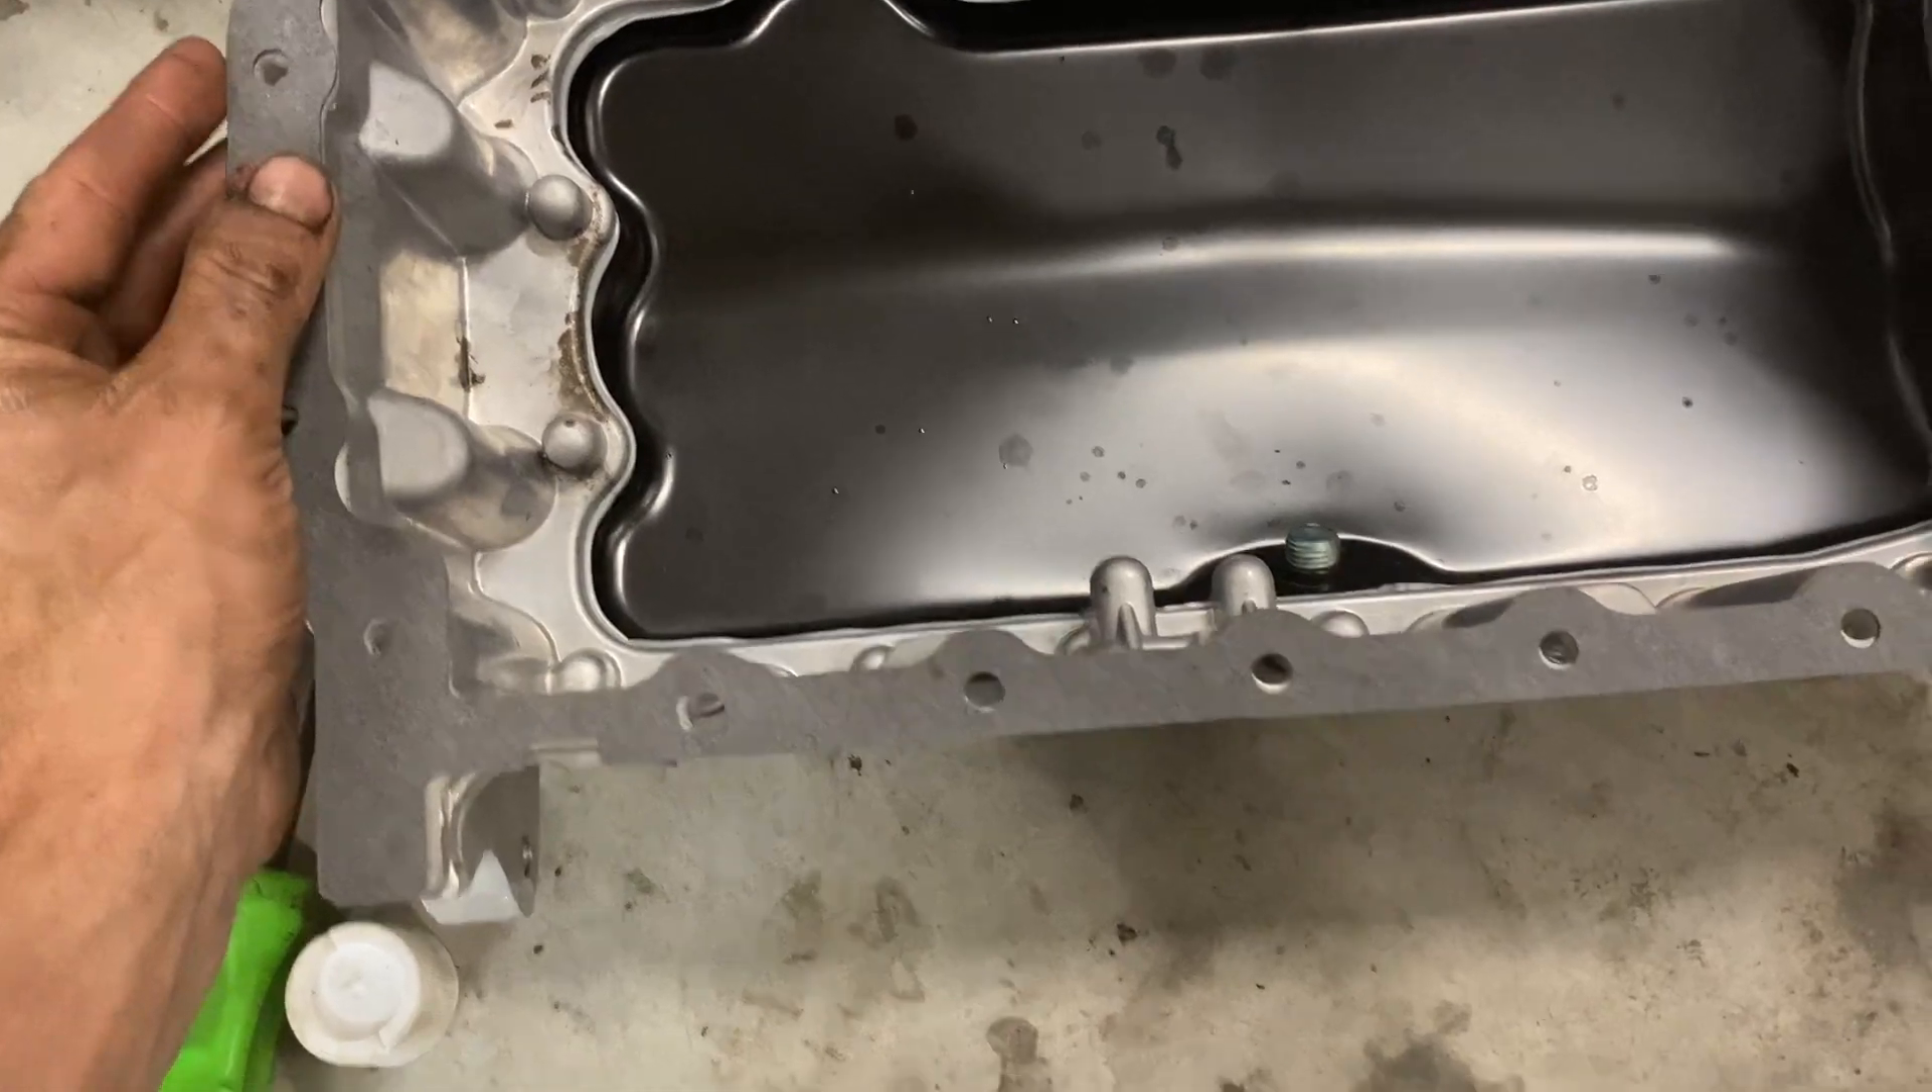So the gasket out of the aluminum pan kit is spot on pretty well.